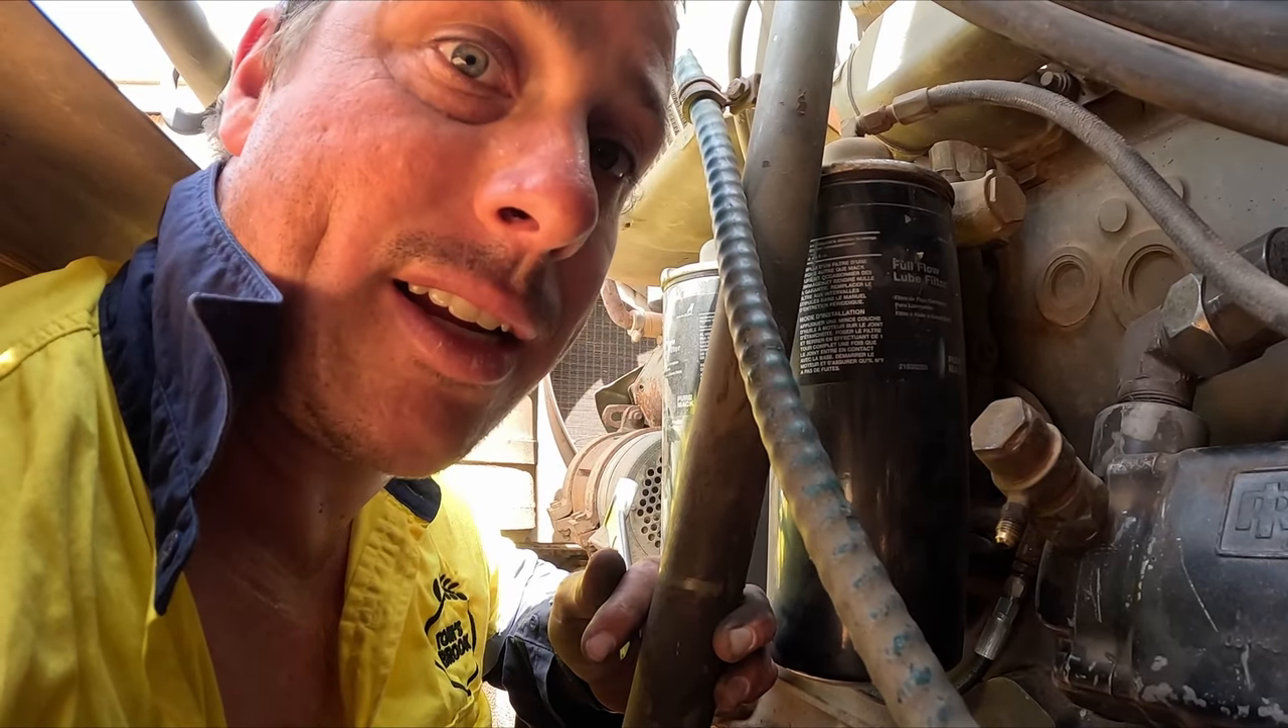I got this overflow pipe as well which is in the way.